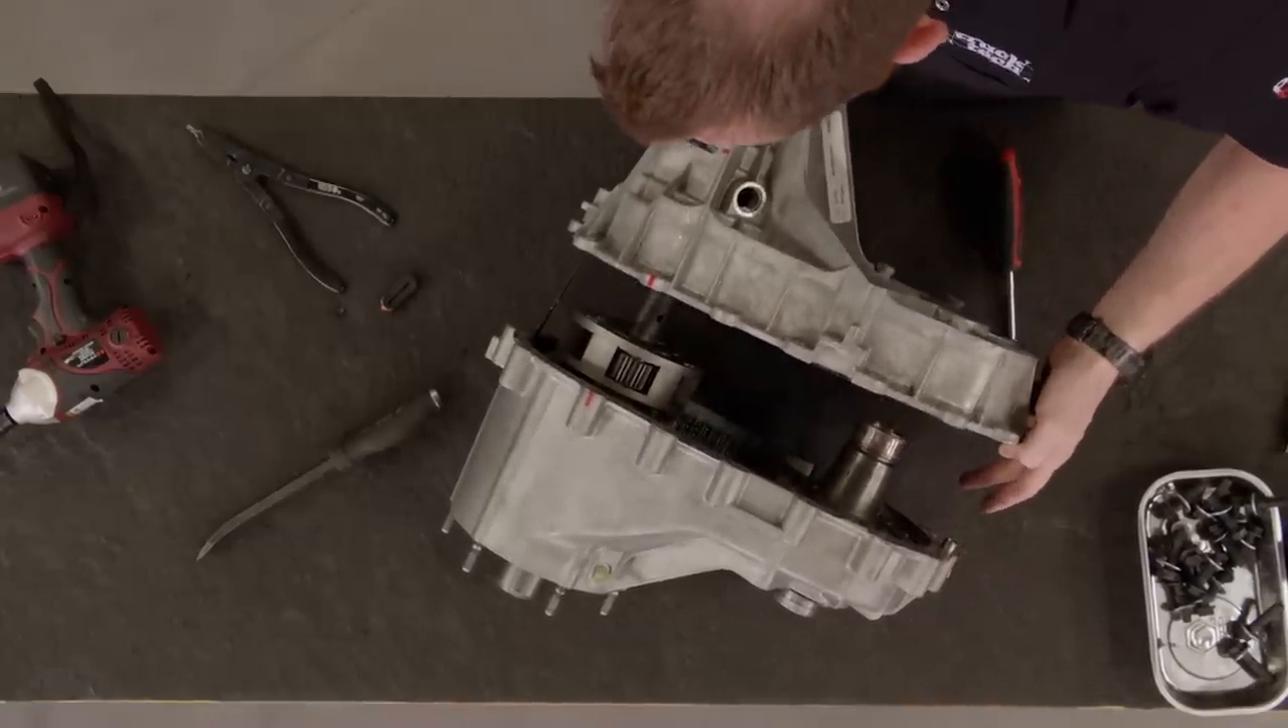The rear half of the case is removed.